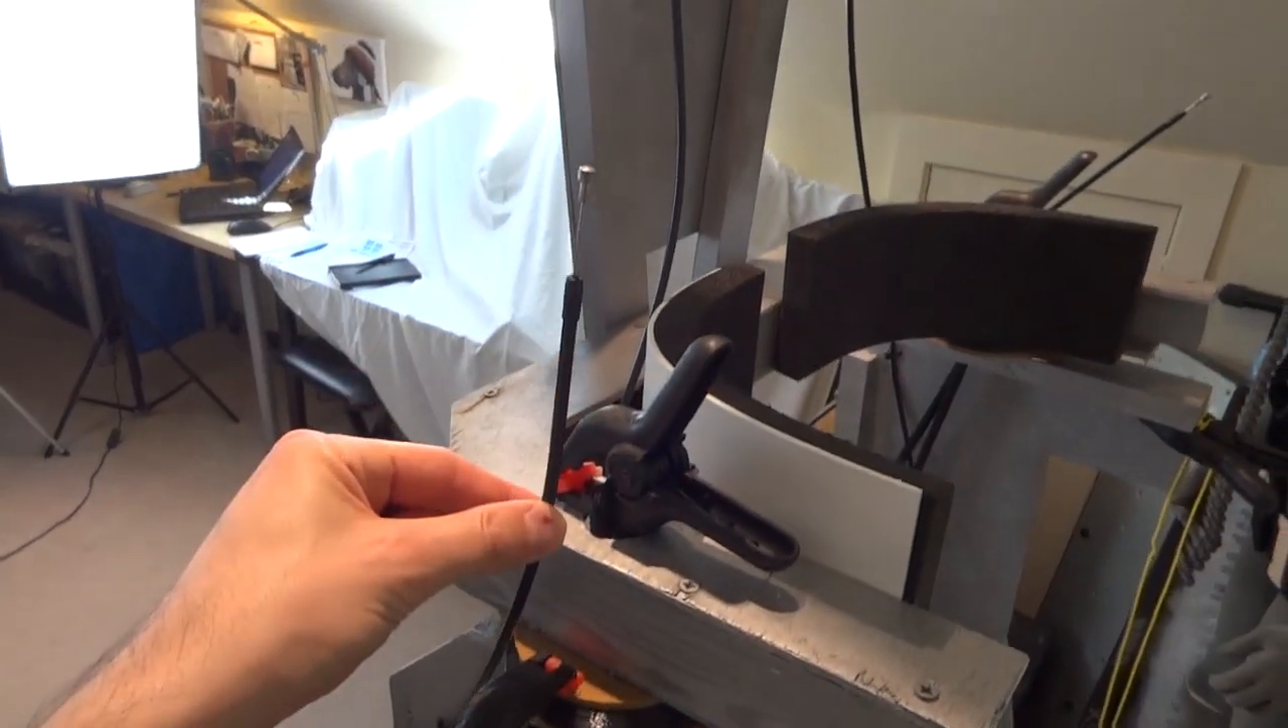The cables just run up here for now i will eventually put proper levers on the top to push and pull them.